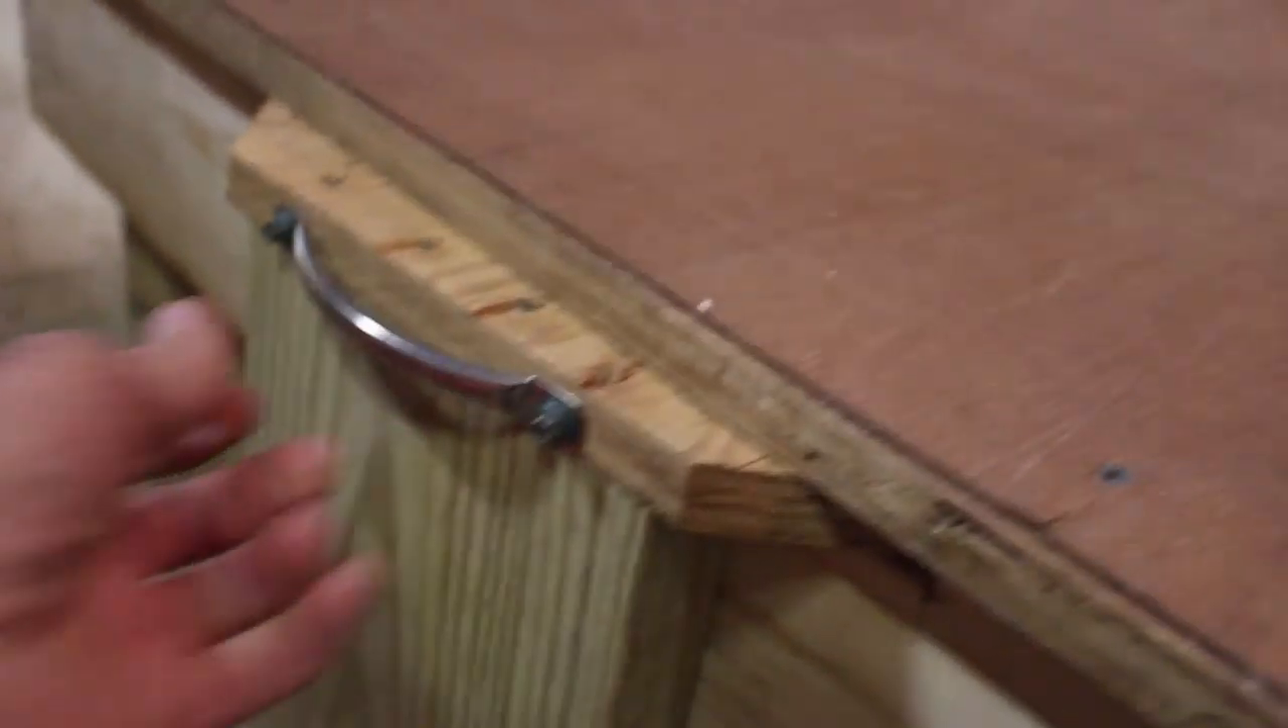I found a little pot handle over there in my thing and I put it up here so I can grab that and slide it in and out.